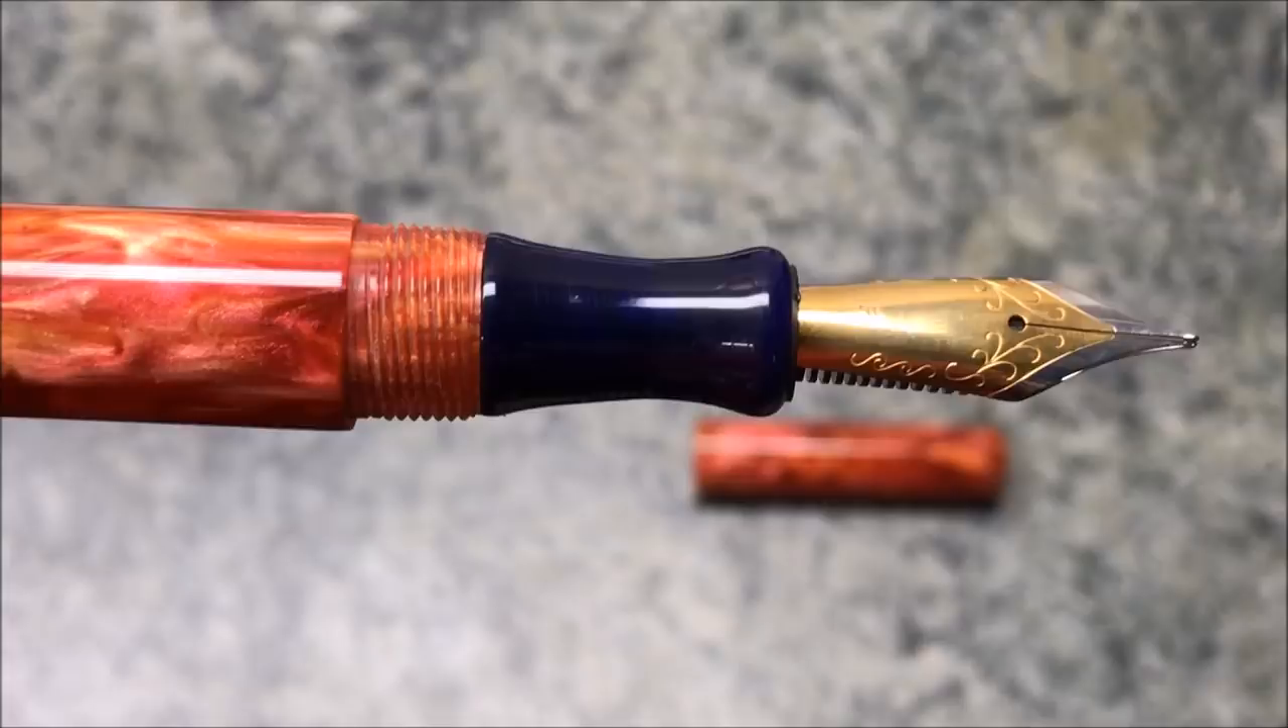I've got a really nice fit right there at the threads where the section meets the threads that's what we want.